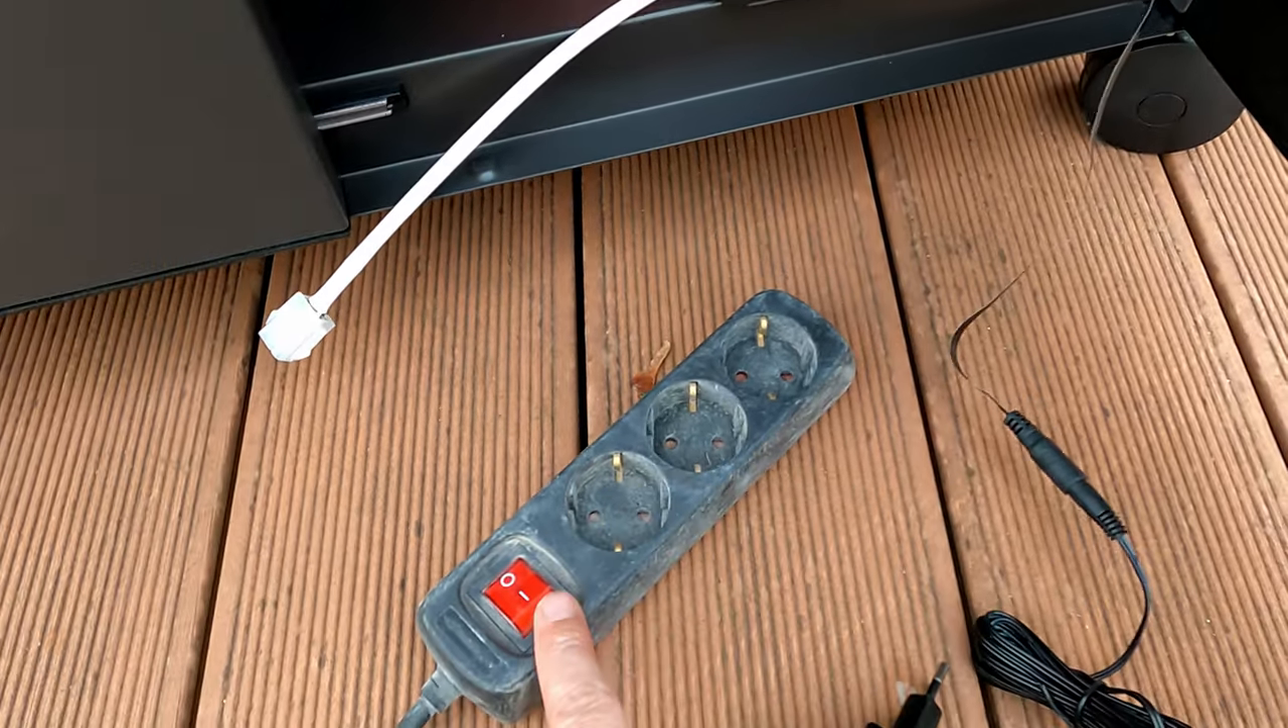Den Trafo selber habe ich noch nicht eingesteckt.